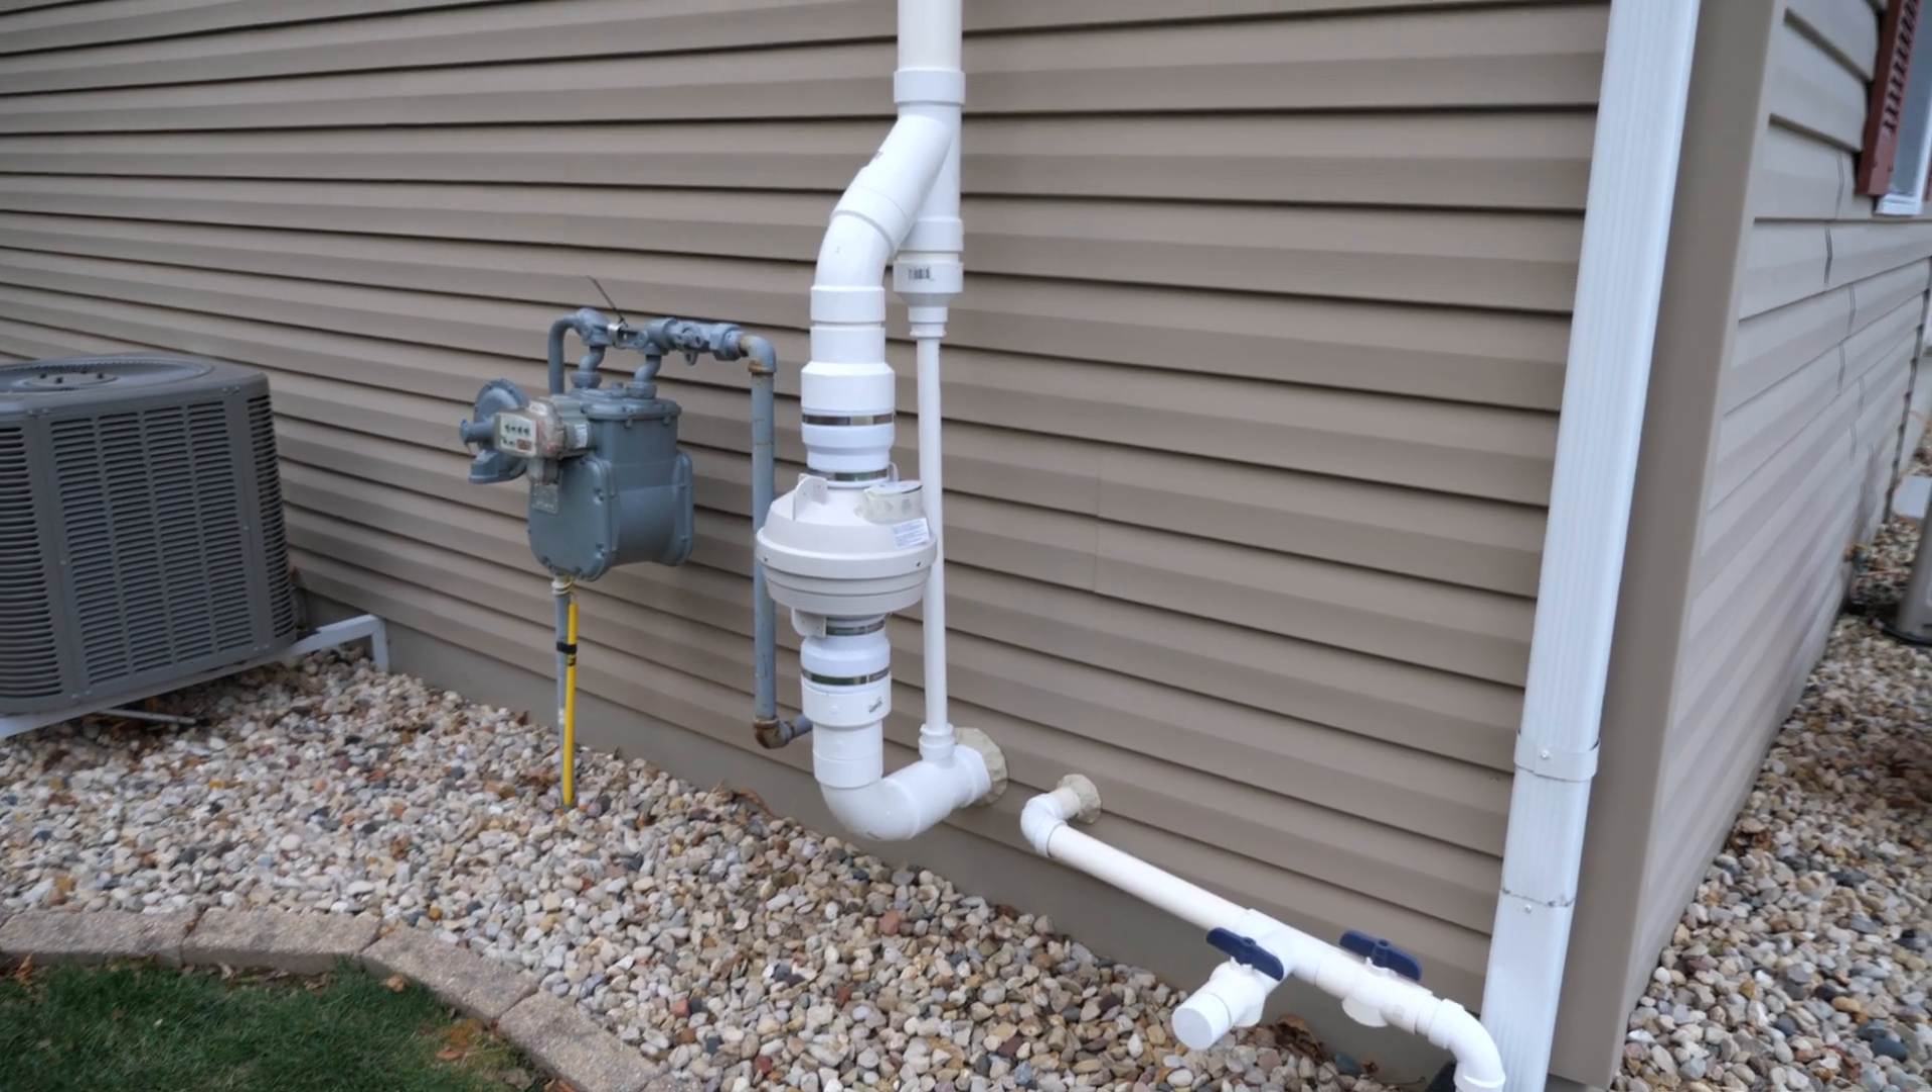Alright, here's the completed mitigation piping, and this is just the piping for the air, I haven't put any electrical in yet.